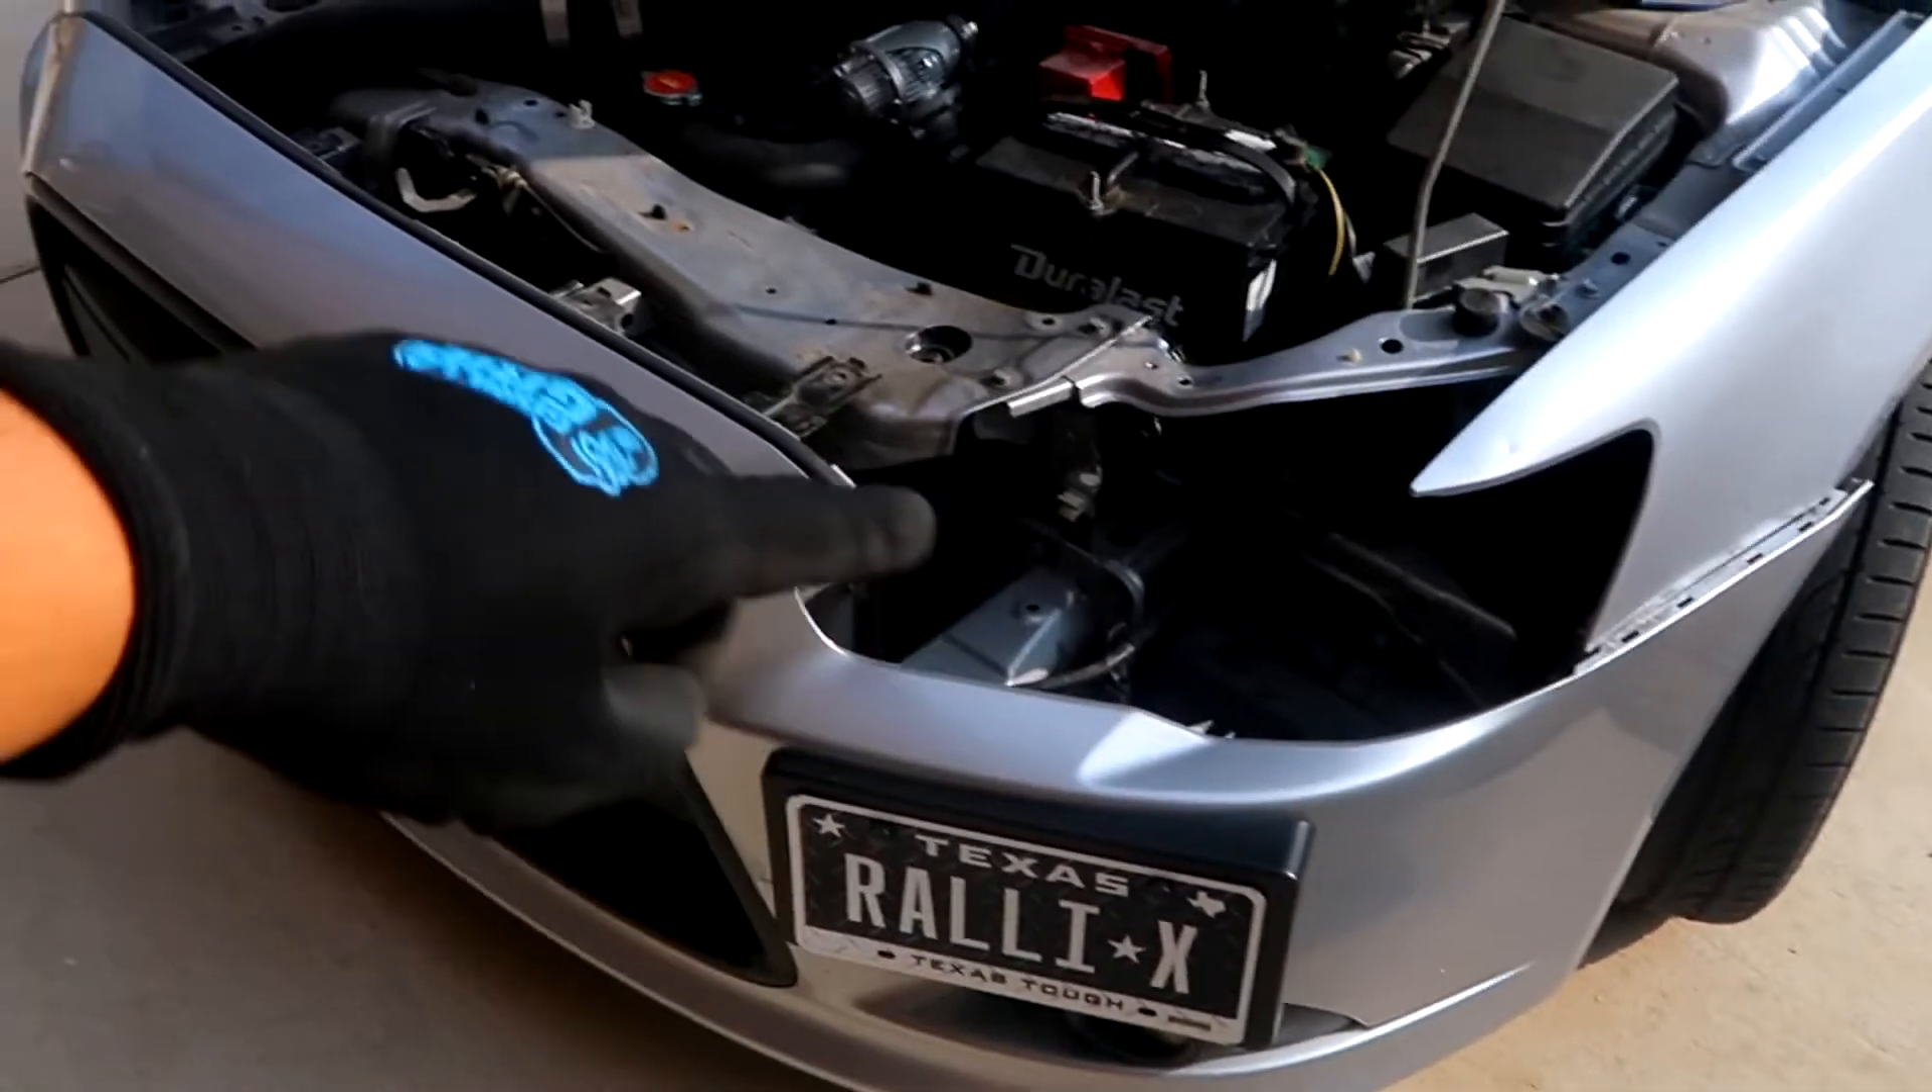All right, so we've got the driver's side headlight out.